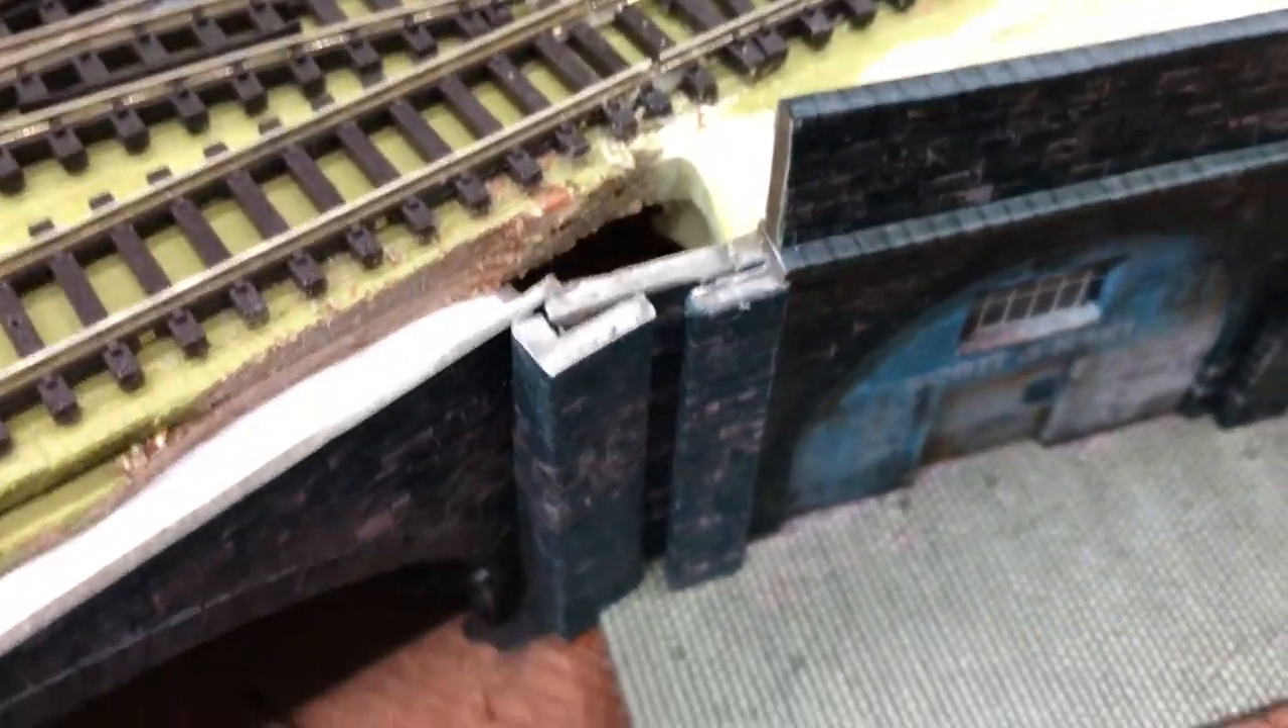So I've added the buttresses and the bit on the right hand side to join it to the rest of the viaduct and I think it's starting to look good.